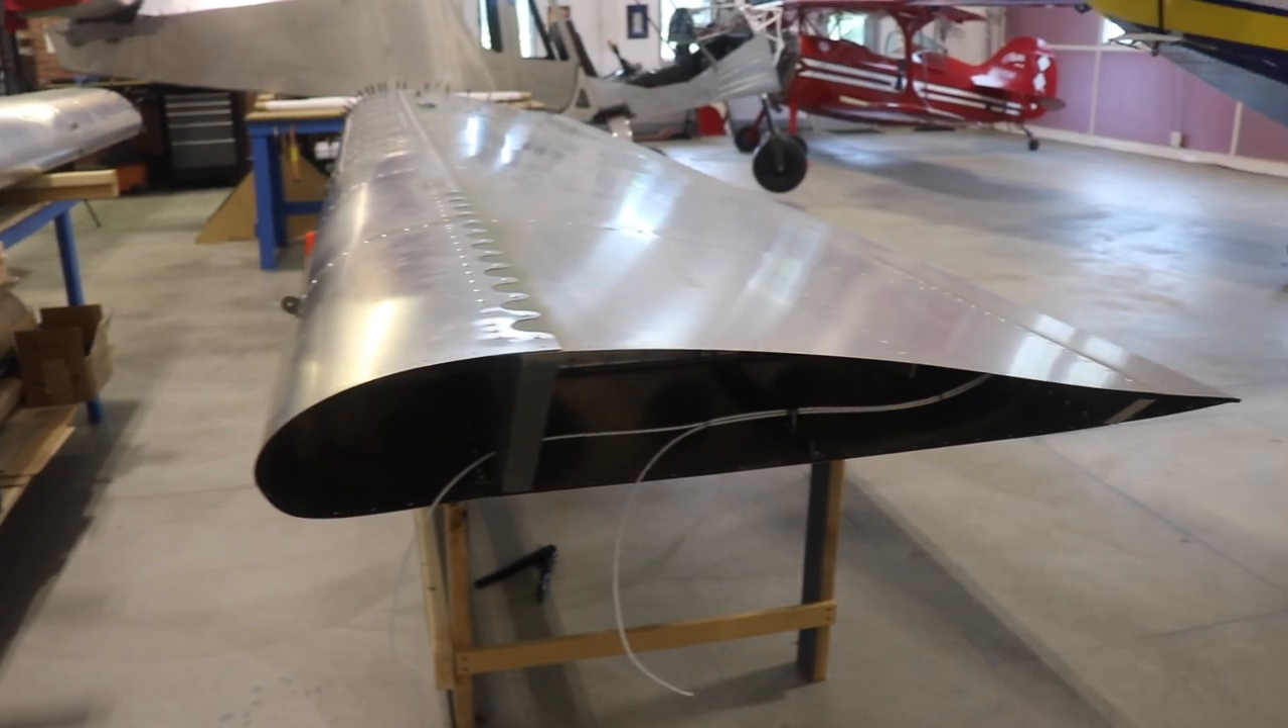Now it's not really important I get this done right now, I can do this at any time, but I do still have to fit the plastic wing tips to the wings.